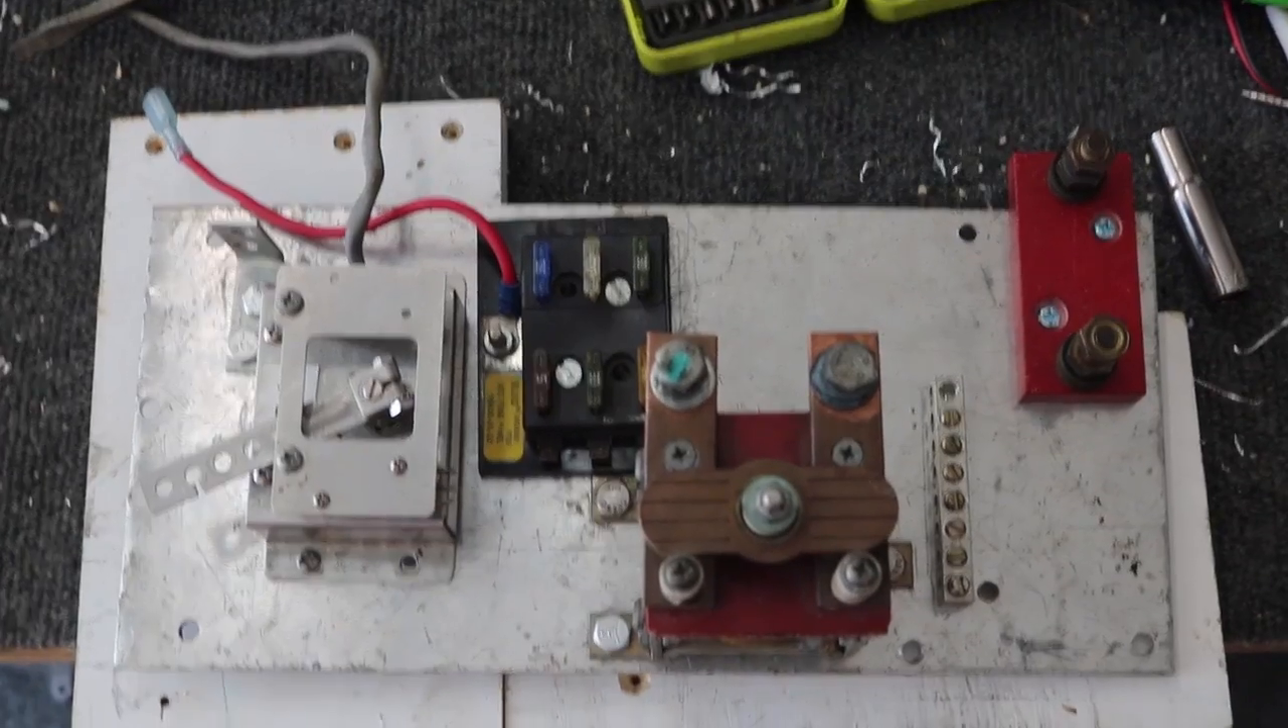There we go the components all mounted down in place.